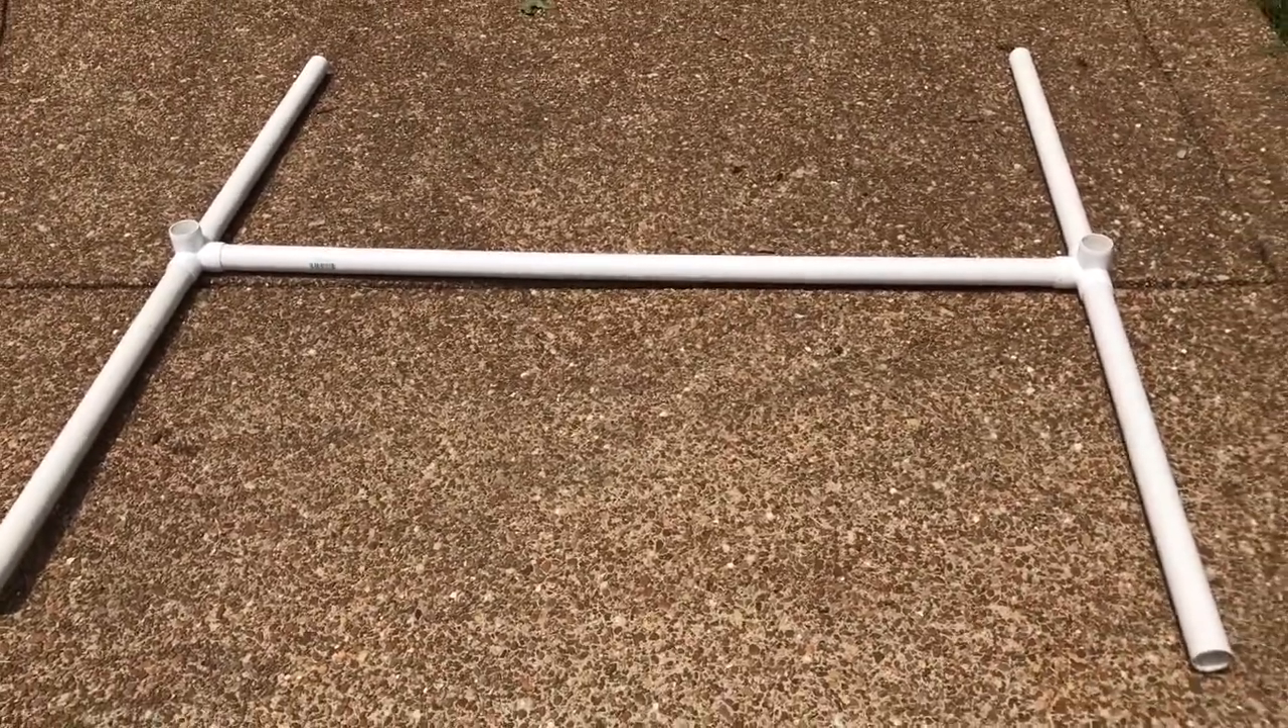Okay, so now your base is assembled and it should look like a big H.